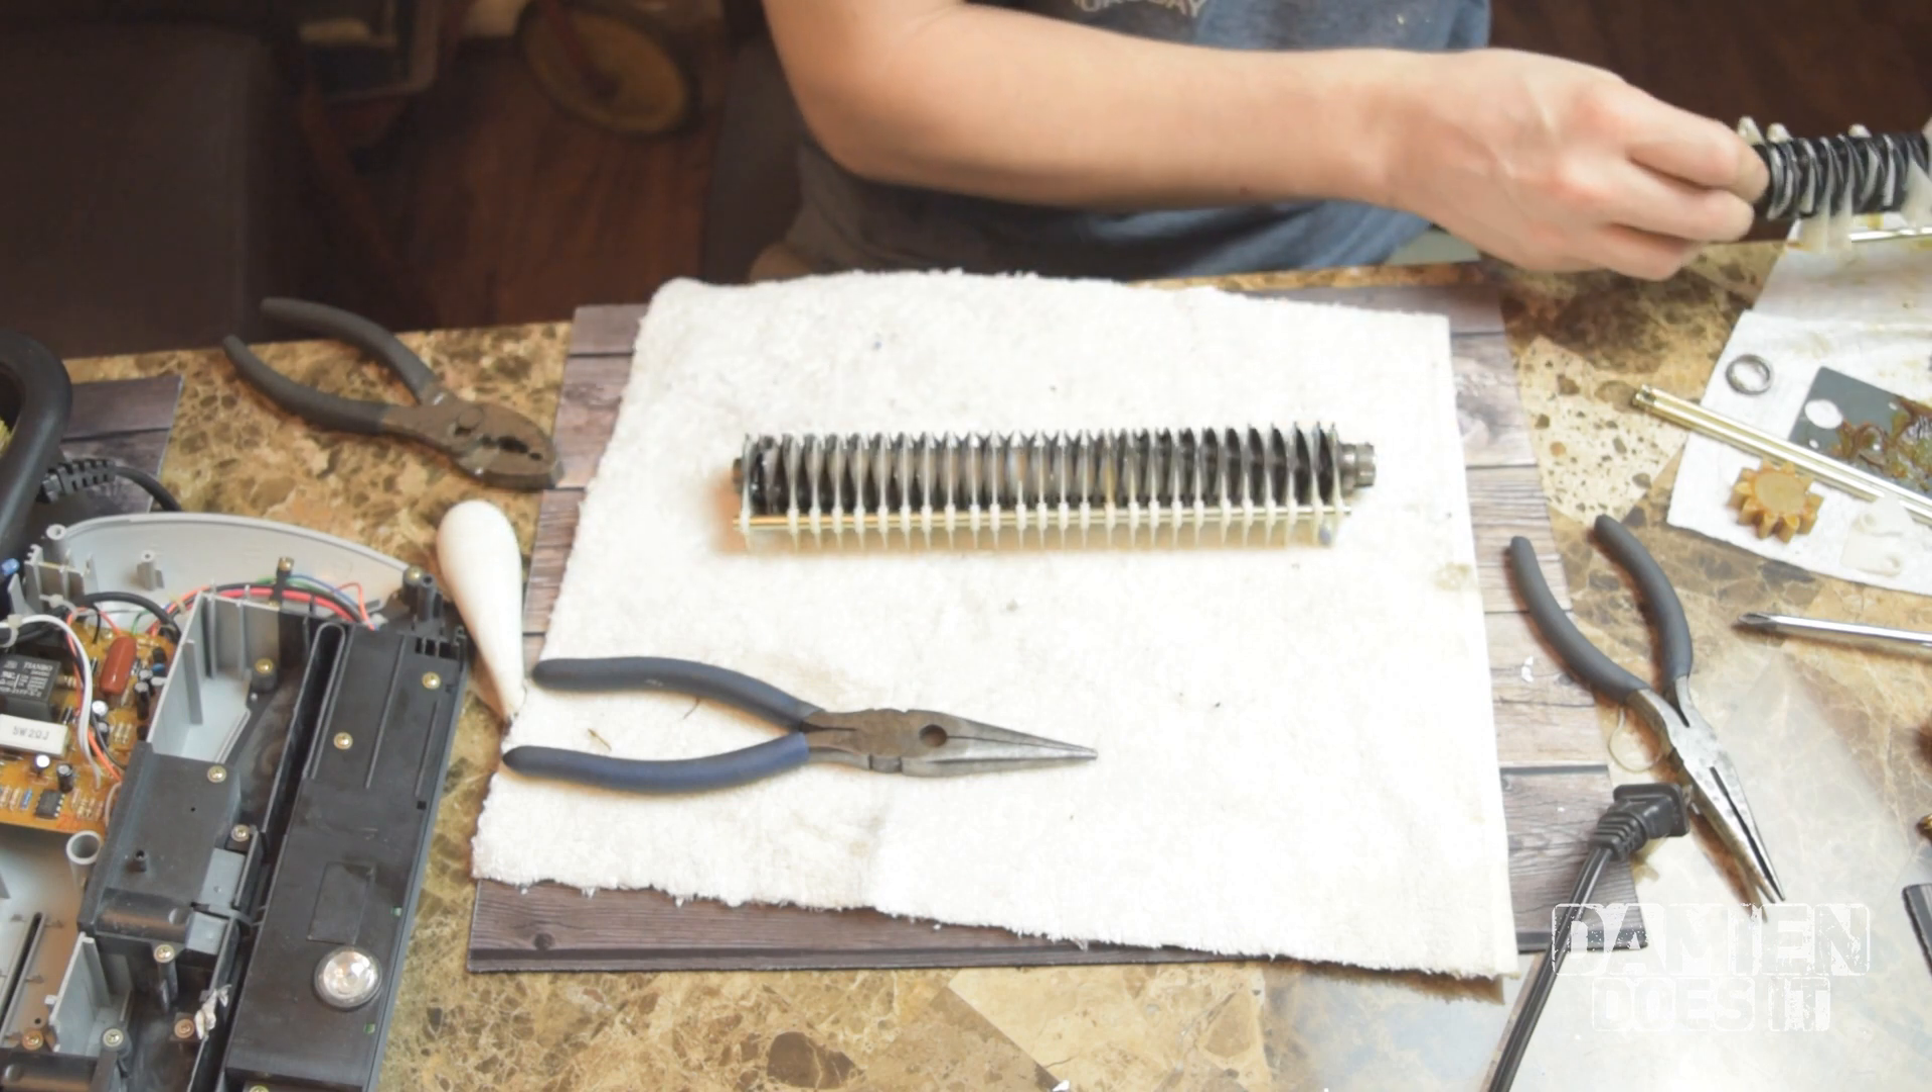I got the support back through all of the spacers and I need to figure out how to interface these two wheels.